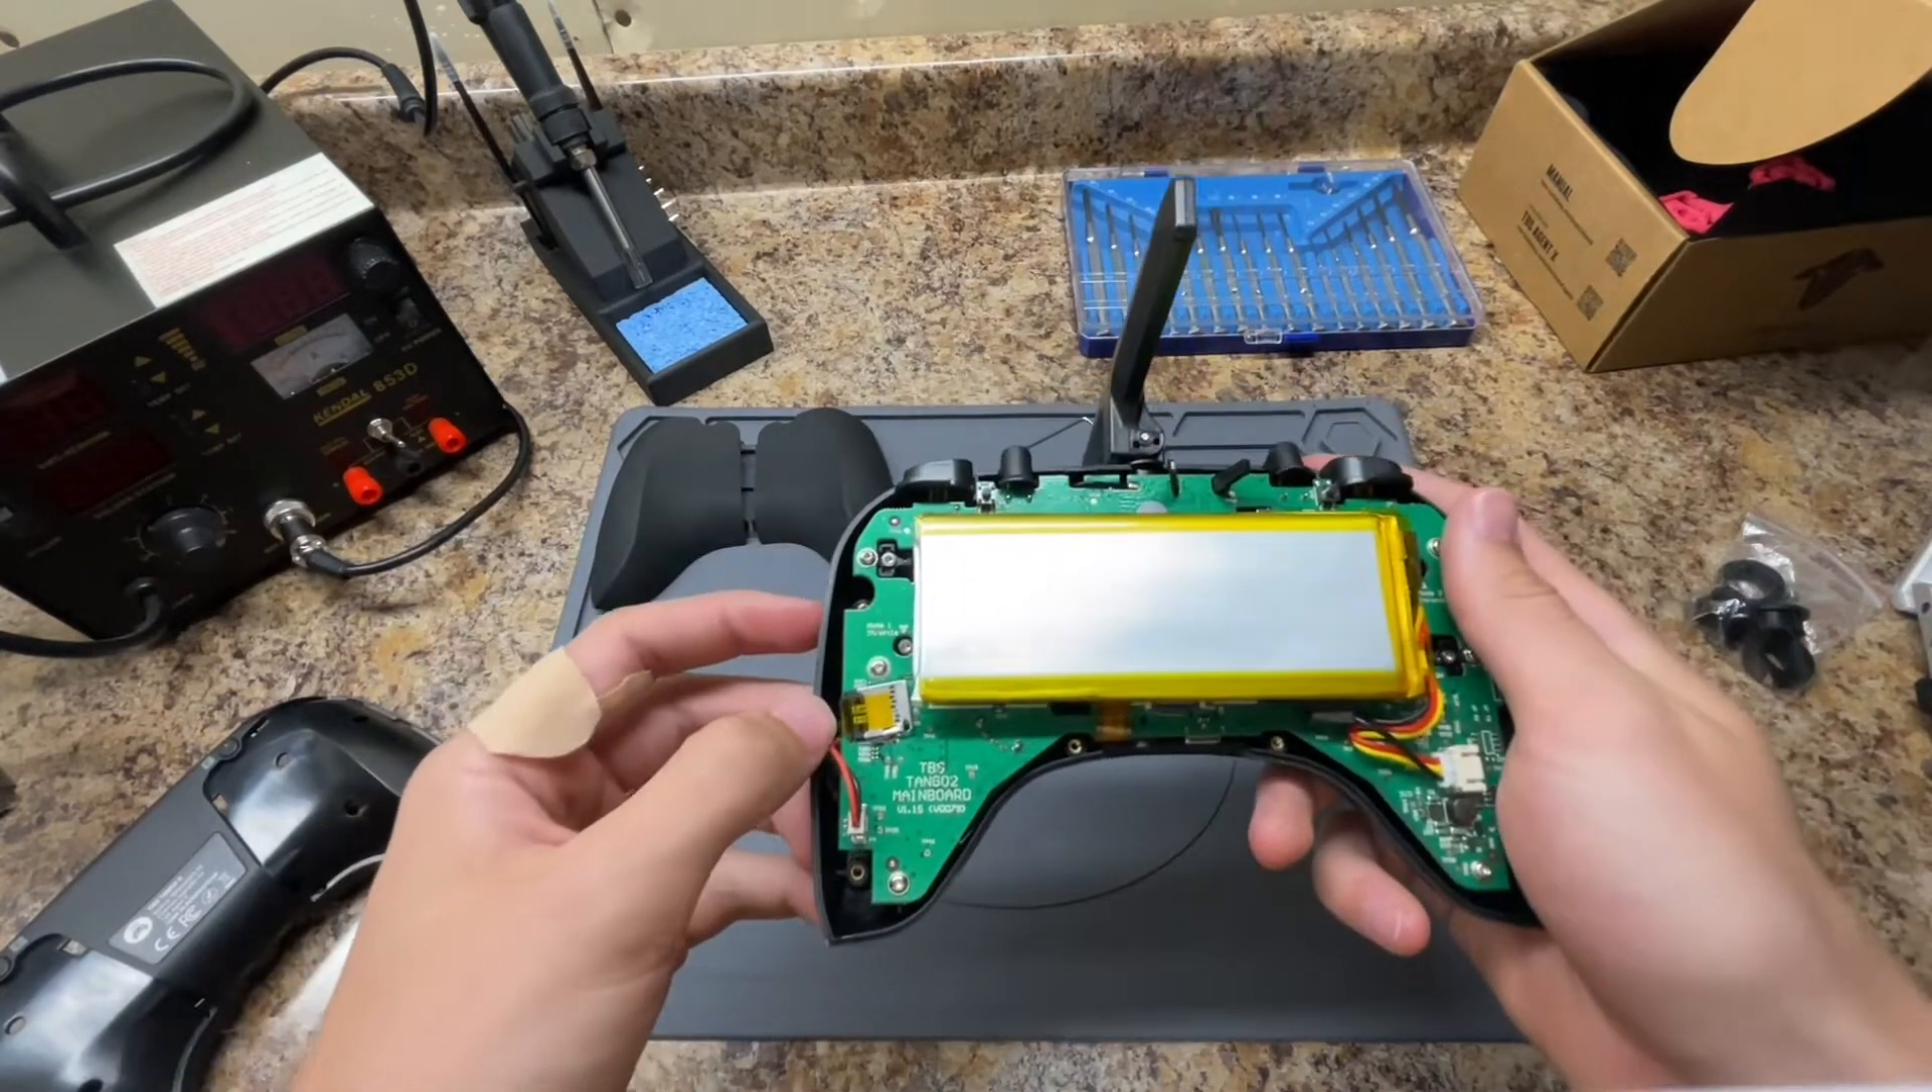Okay, so once you've gone ahead and removed these six screws, the back of the controller just comes right off like that, exposing the battery and the motherboard.